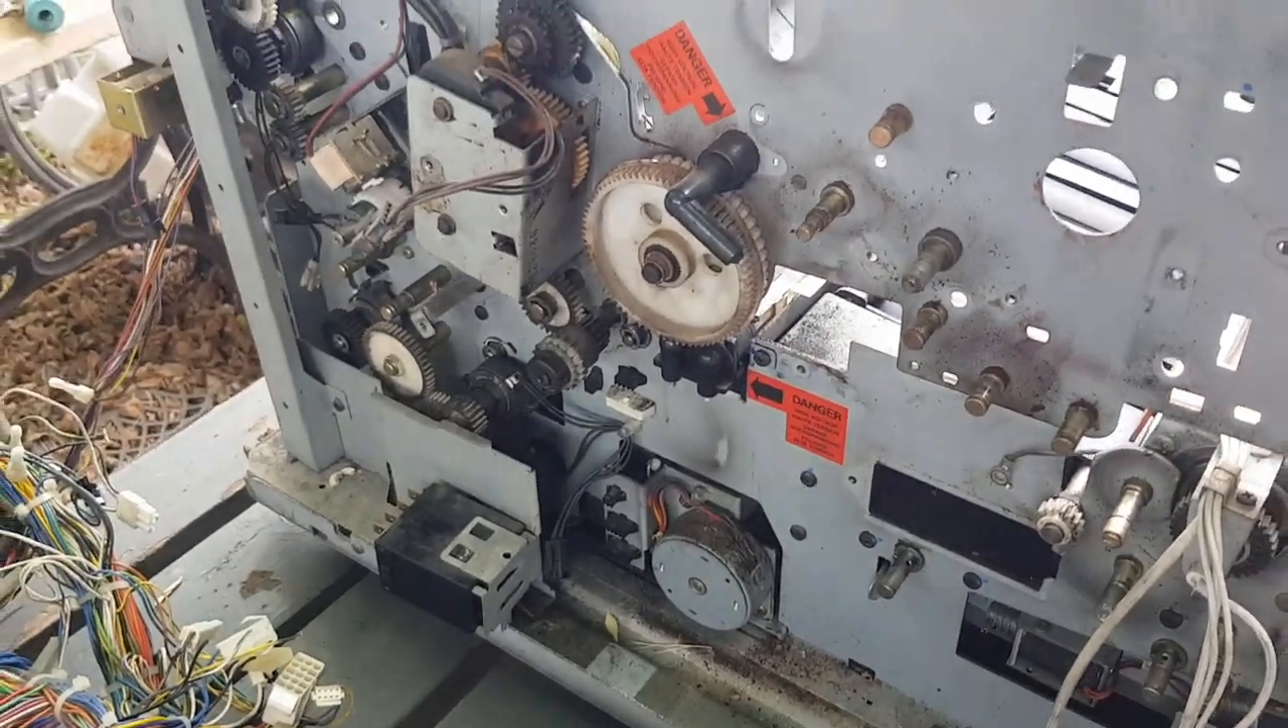There's still quite a lot of gears and things to pull off this side.